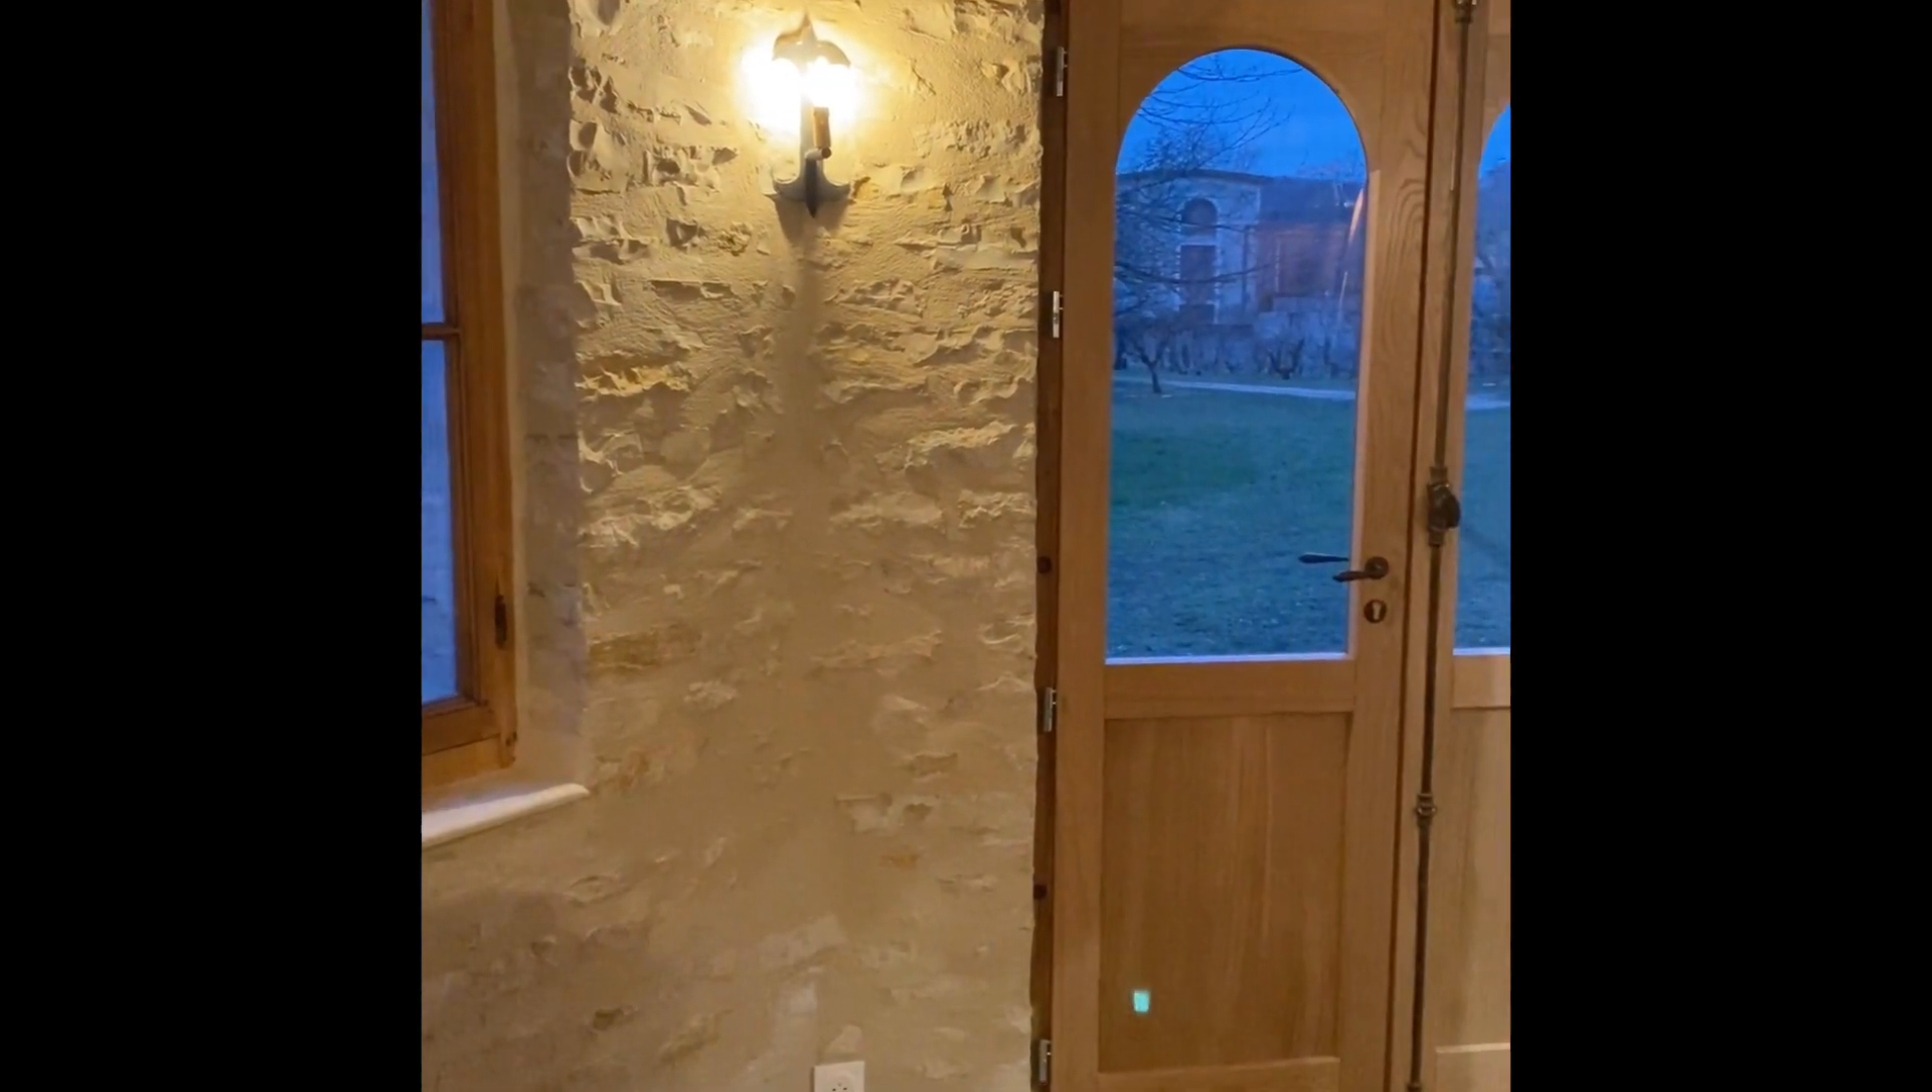Et voilà, le résultat, une fois la porte posée.